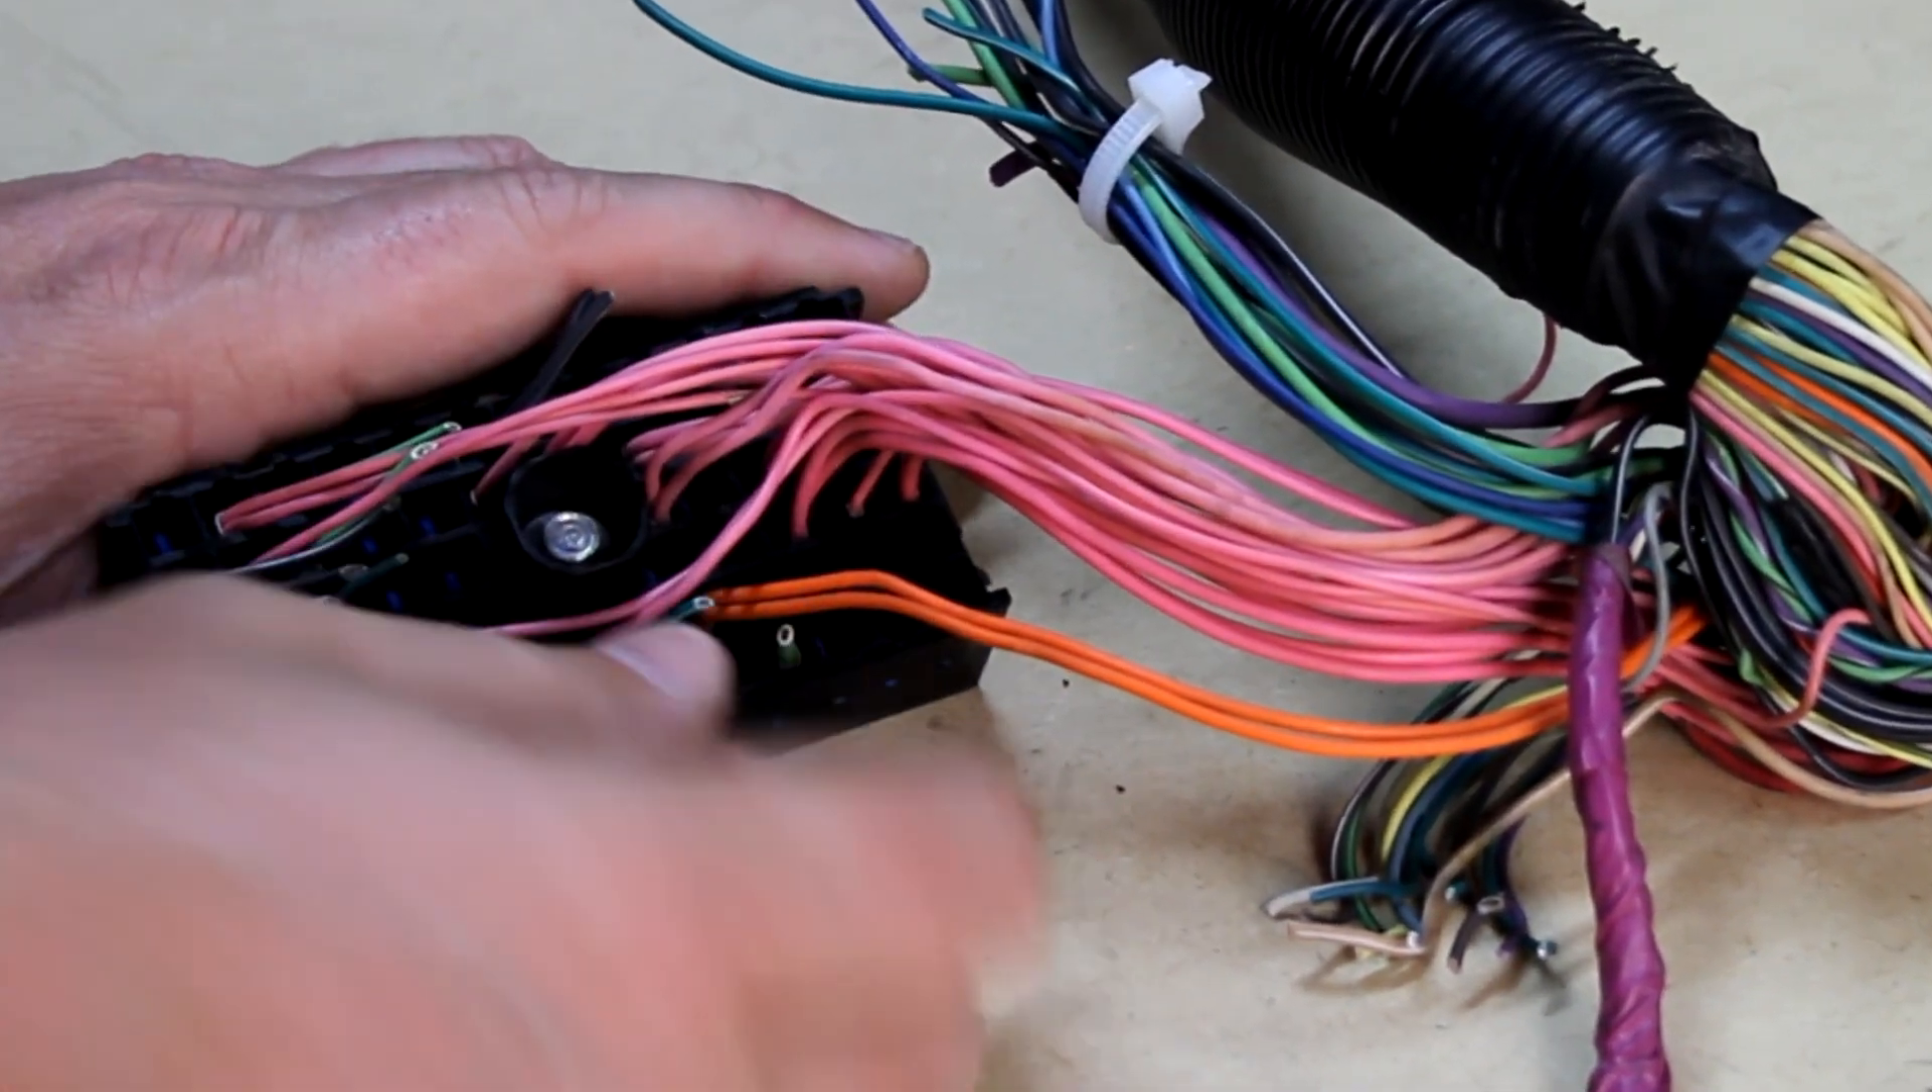I was able to pull all those non pink and orange wires to the side and got them zip tied just just loosely just out of the way.